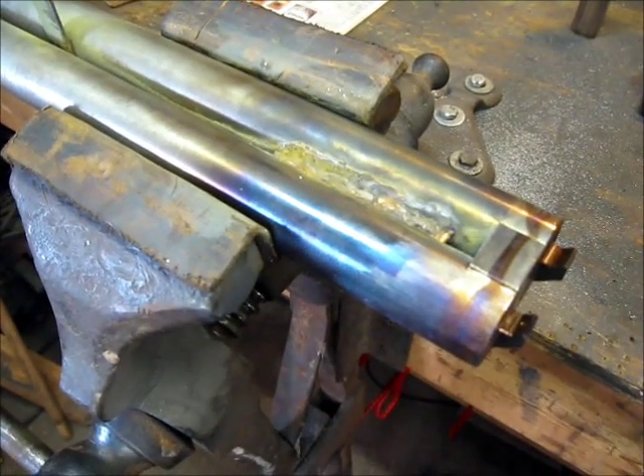Then I silver soldered a couple inches of the breech together.